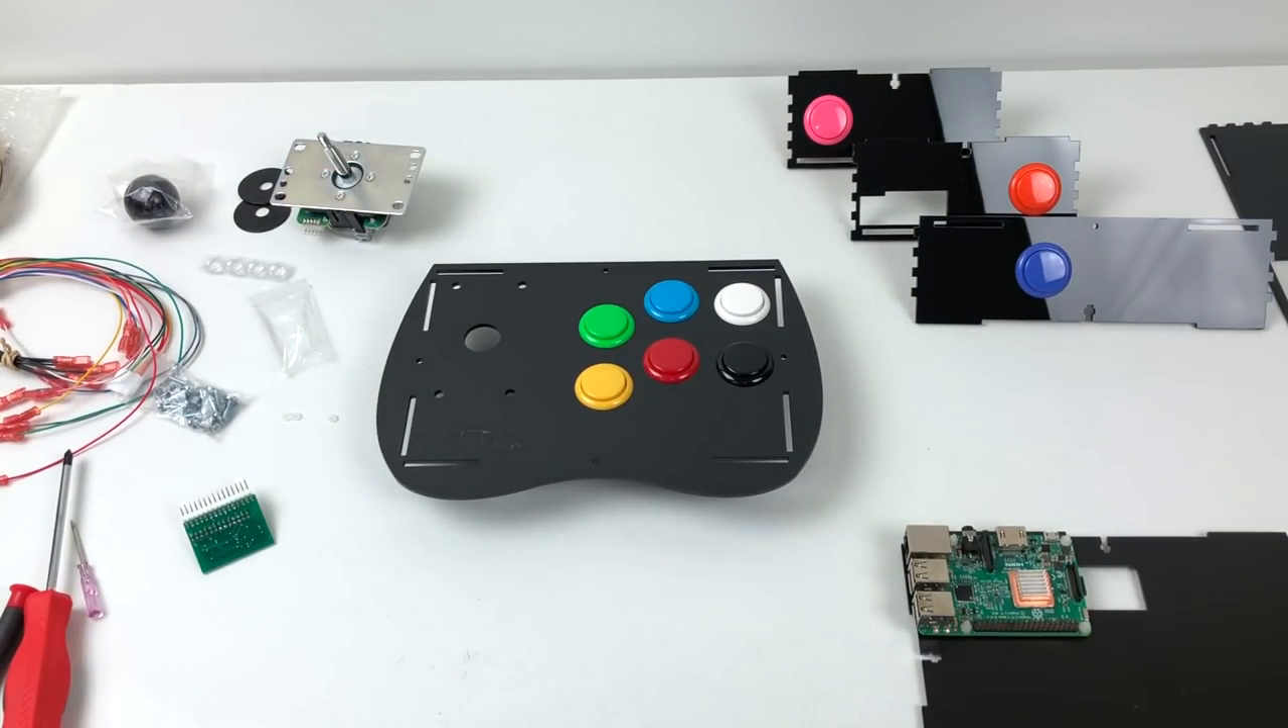With all of my buttons in place, it's time to mount the joystick.